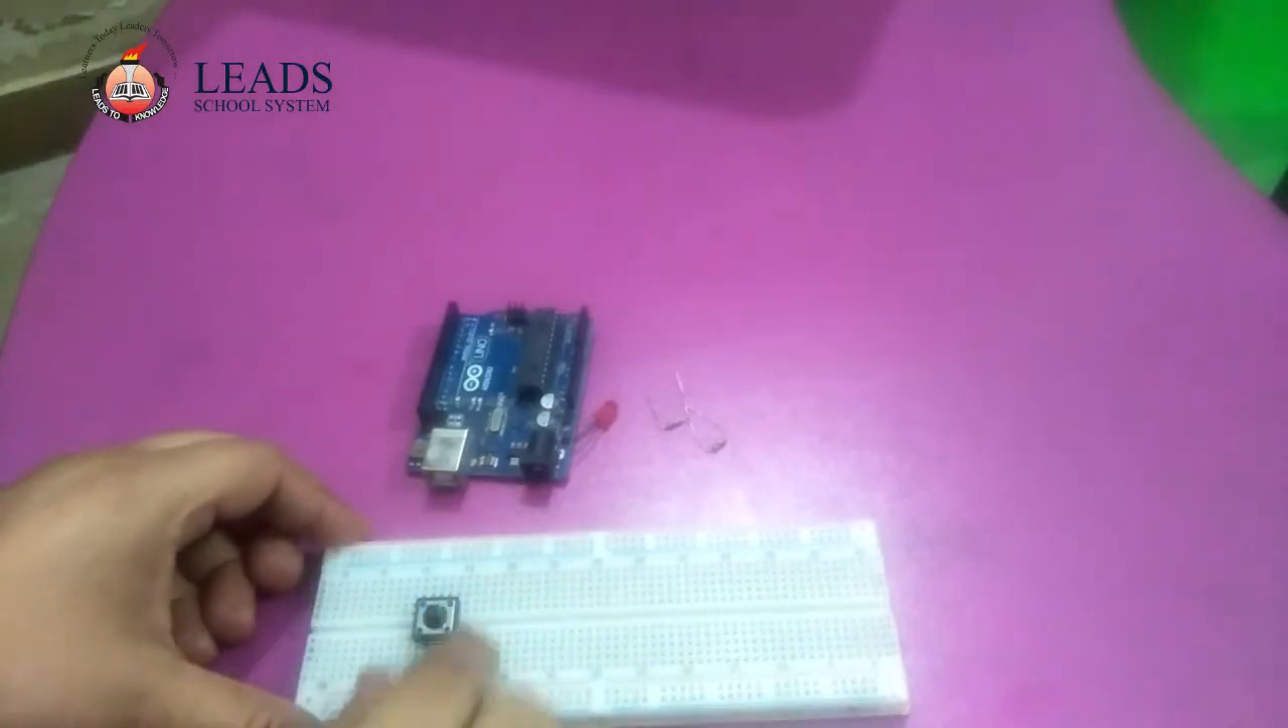Firstly I have inserted push button here.